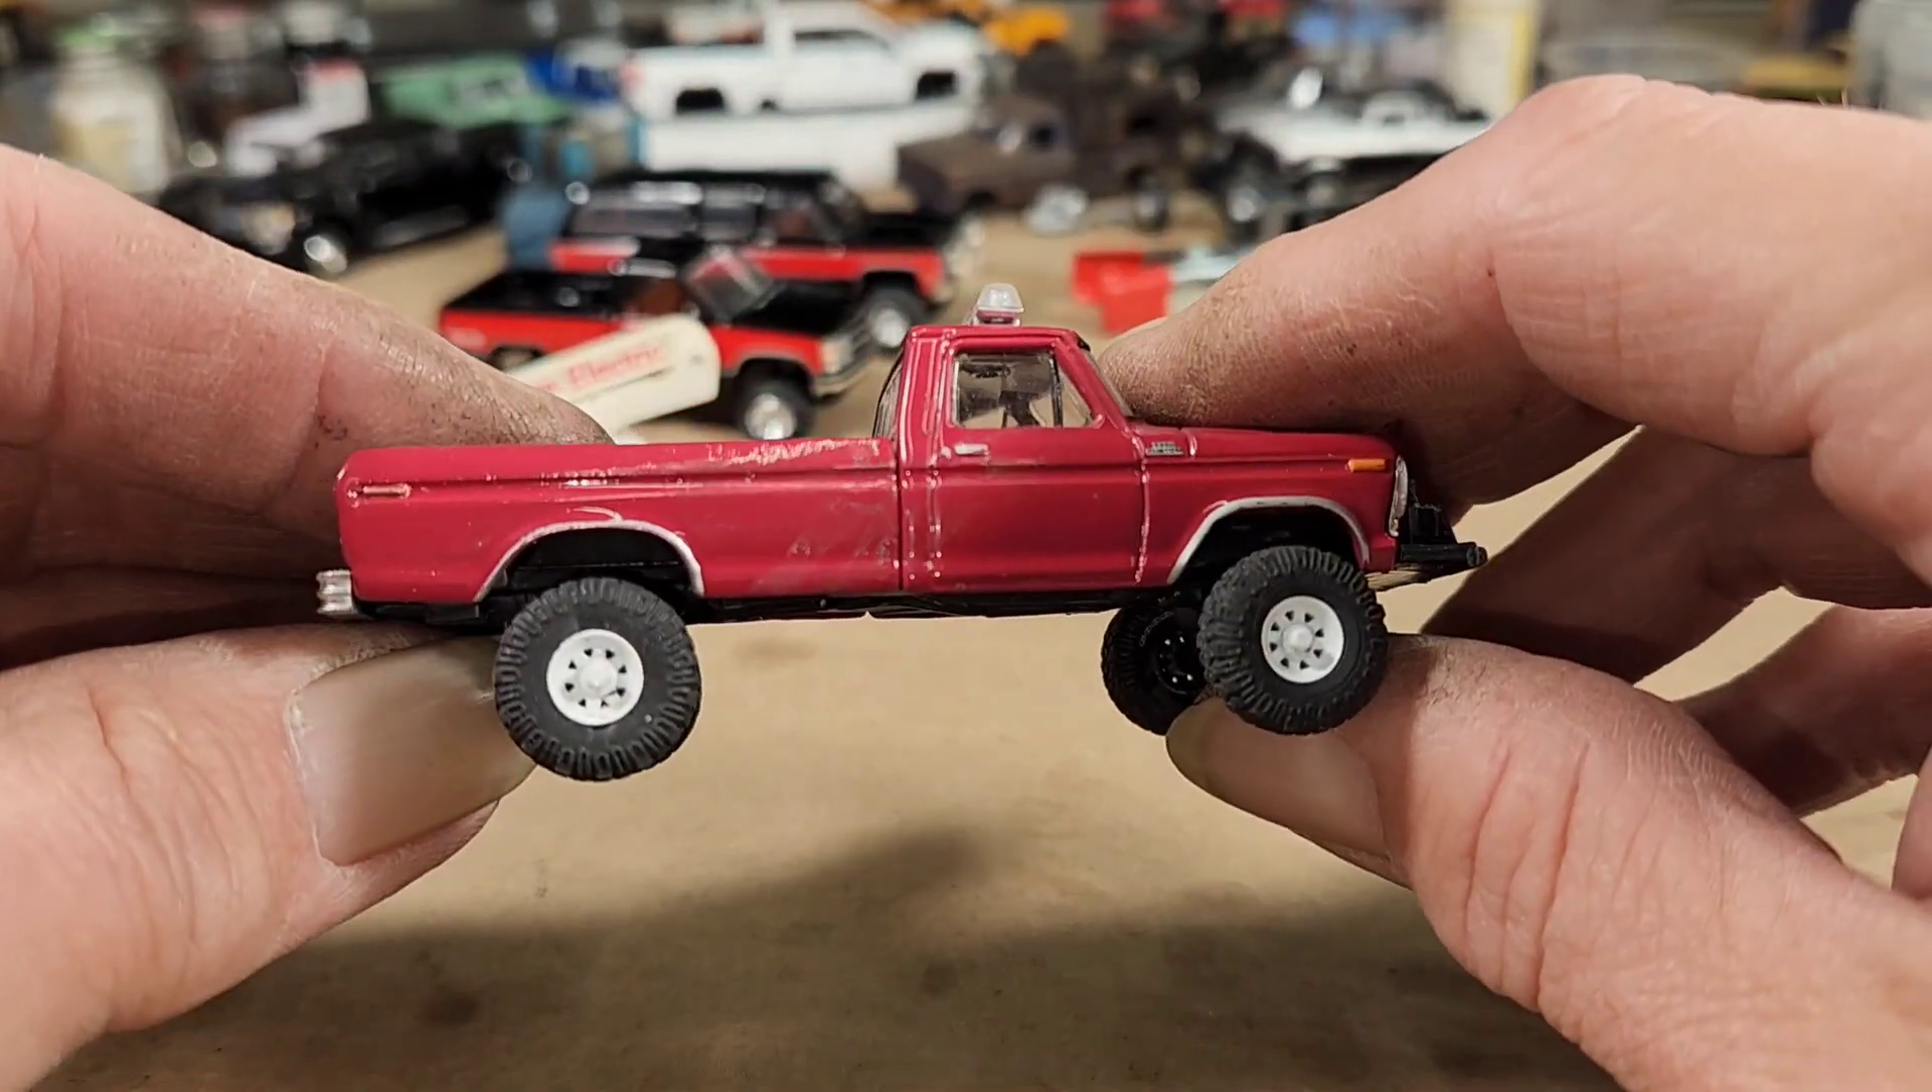I've got the wheels and tires on here got the white wagon wheels.